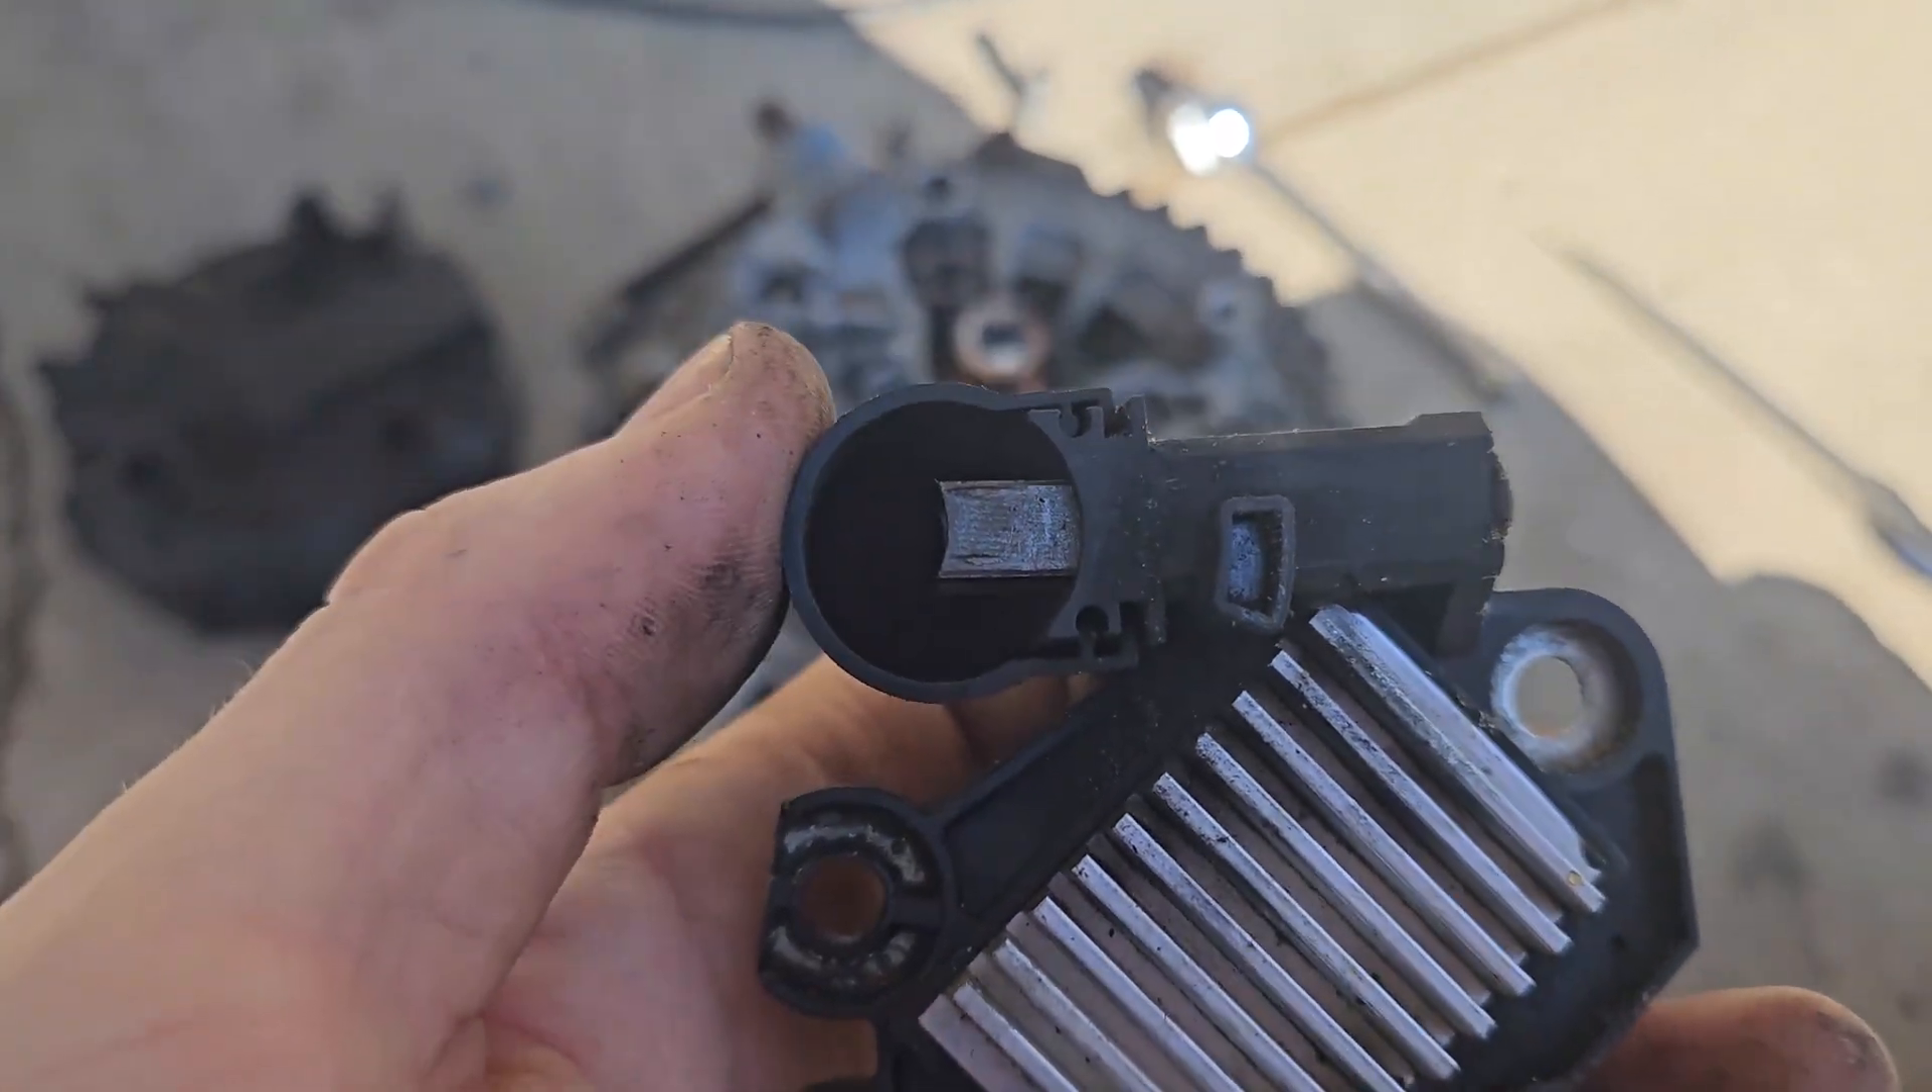And here's the voltage regulator taken off it's got the two contacts there with this cover on them.